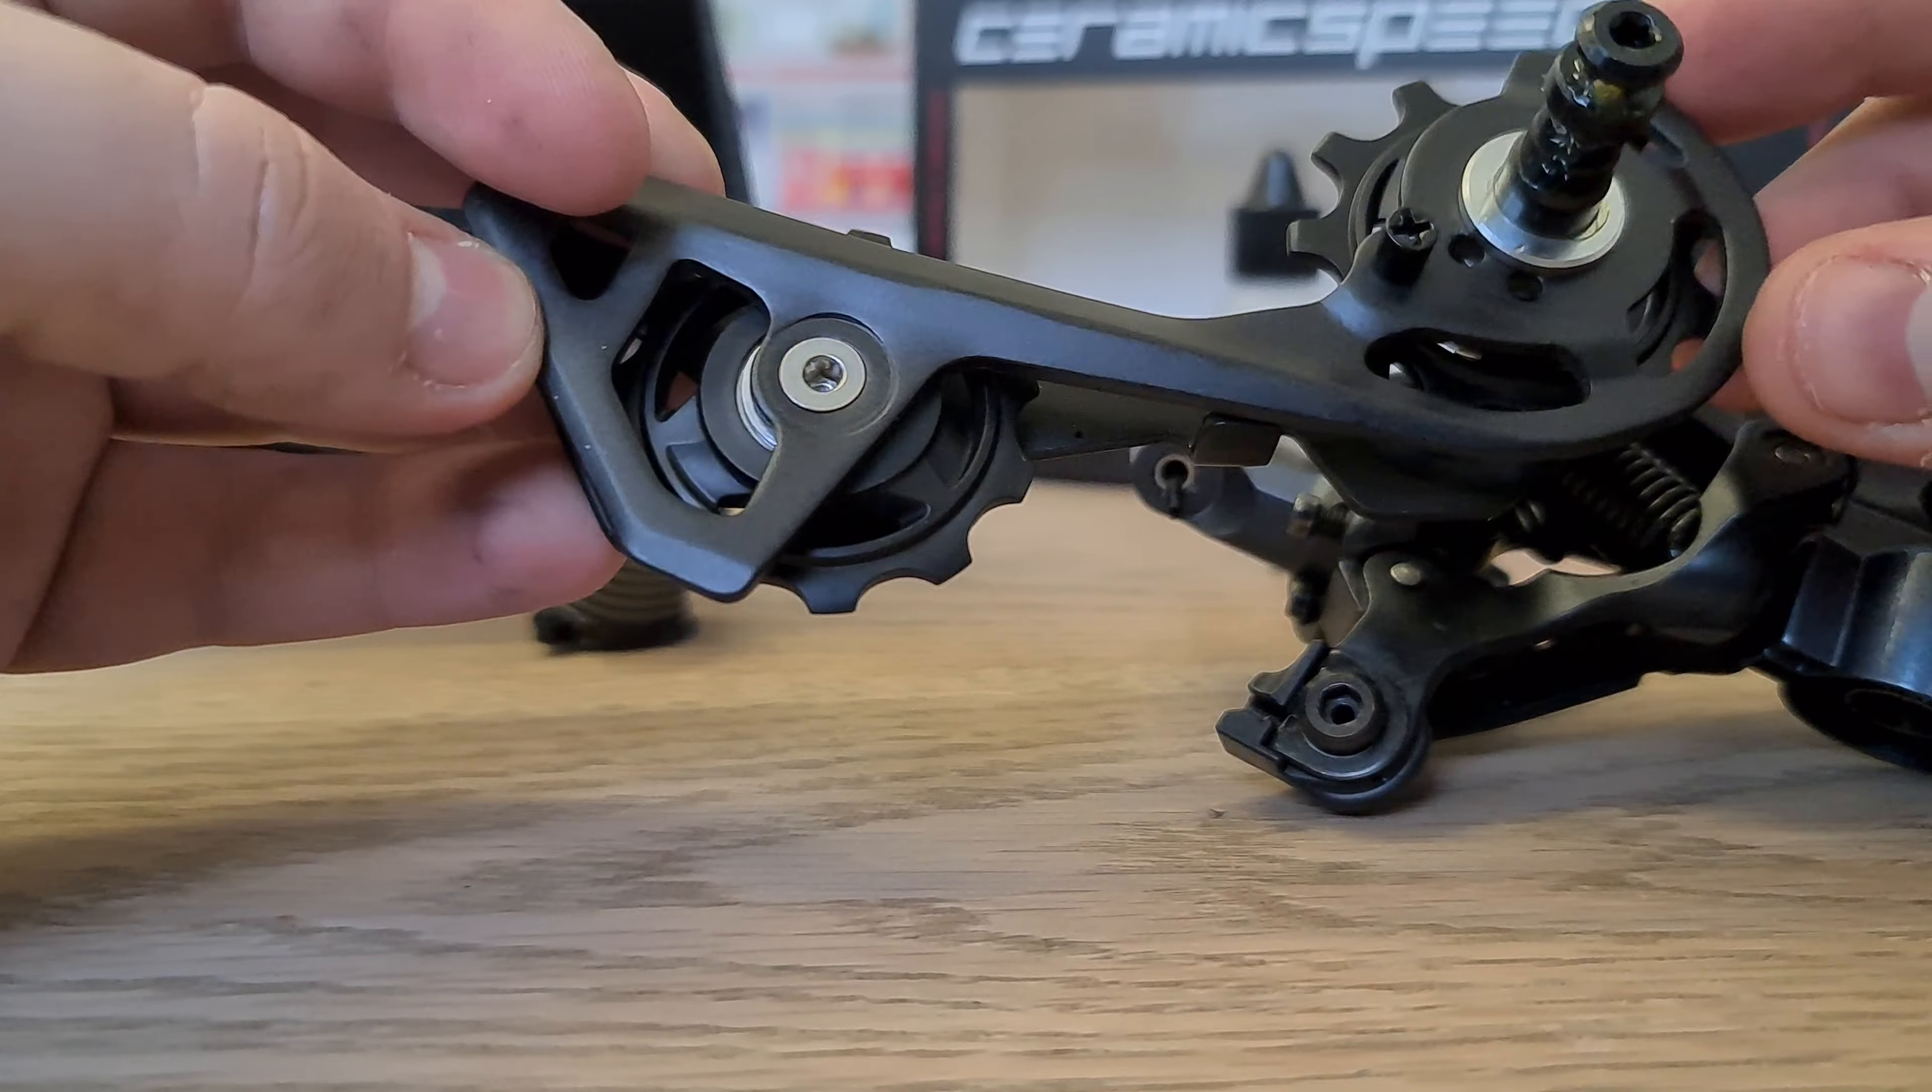I've already disassembled the rear mech itself. This is the cage that came off it.